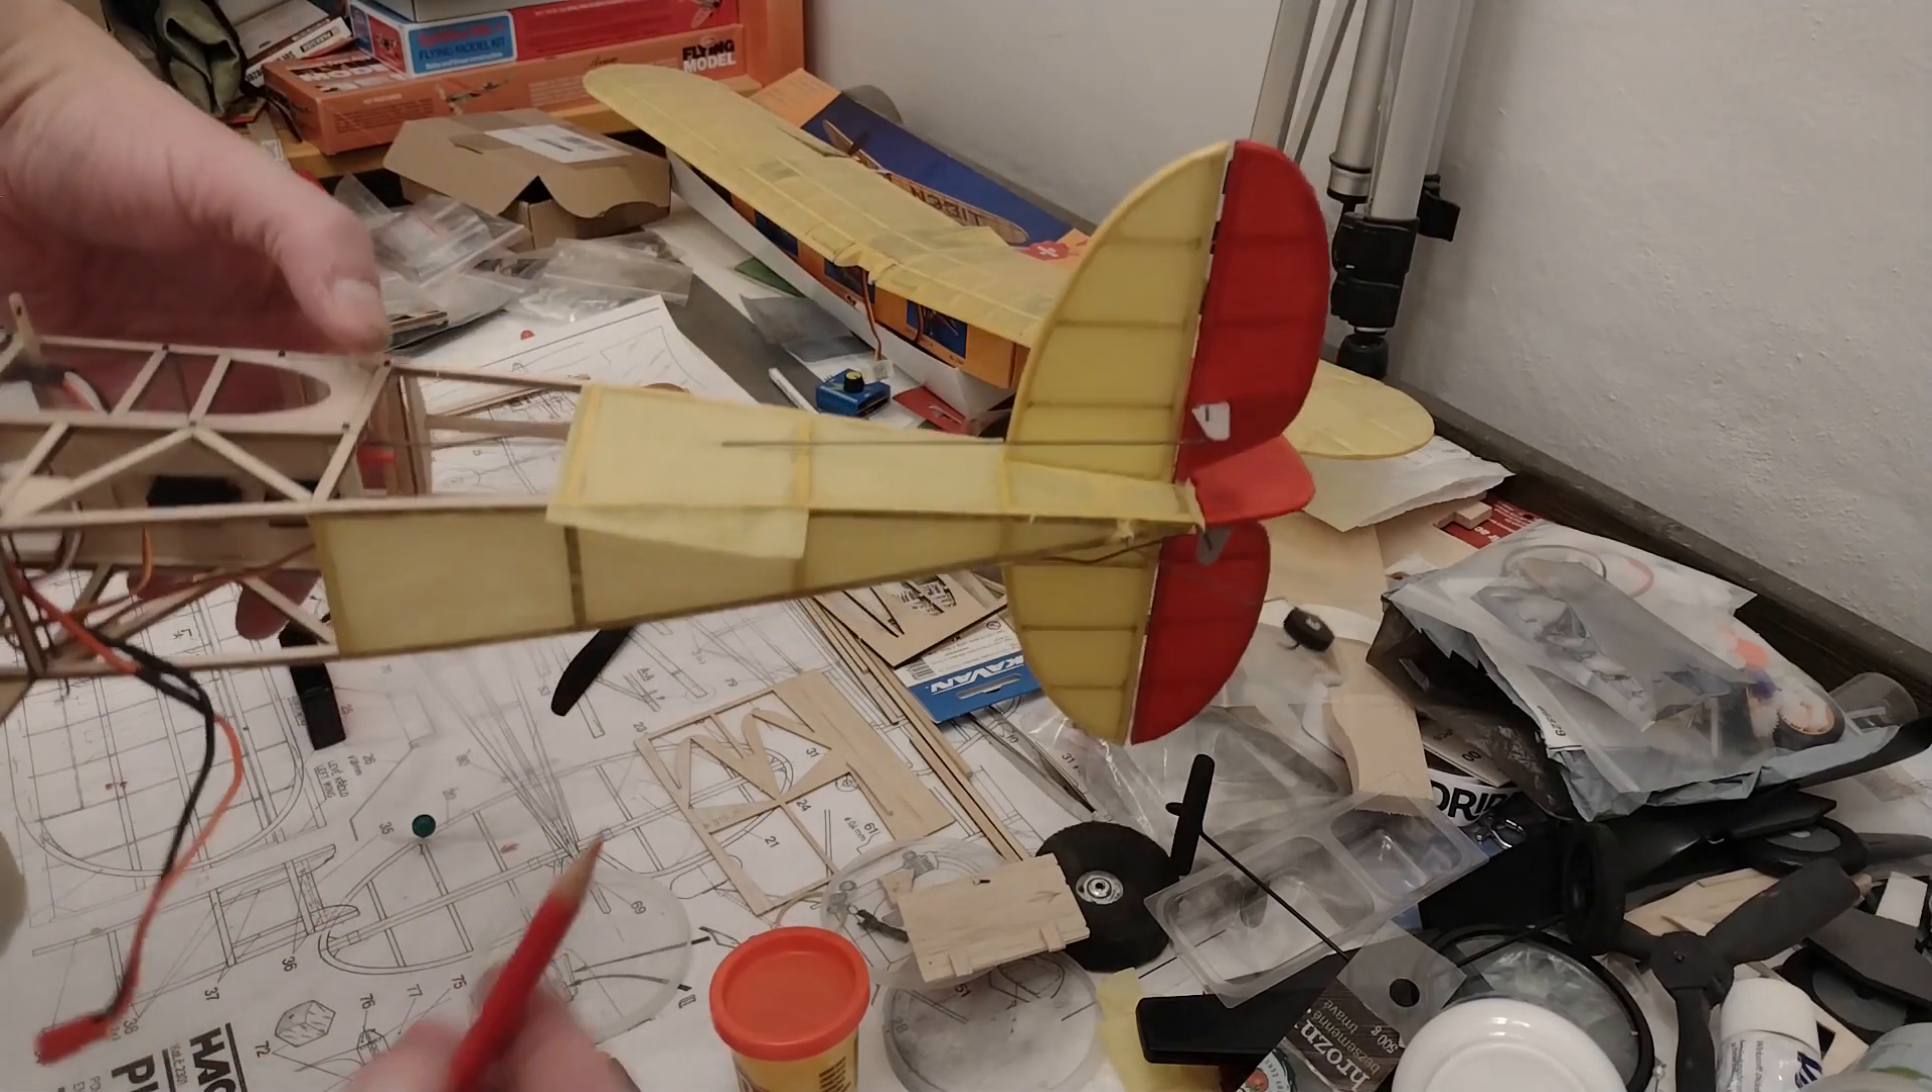I've started to cover already the rear fuselage as you can maybe see I started with the bottom and then I'm doing the sides.